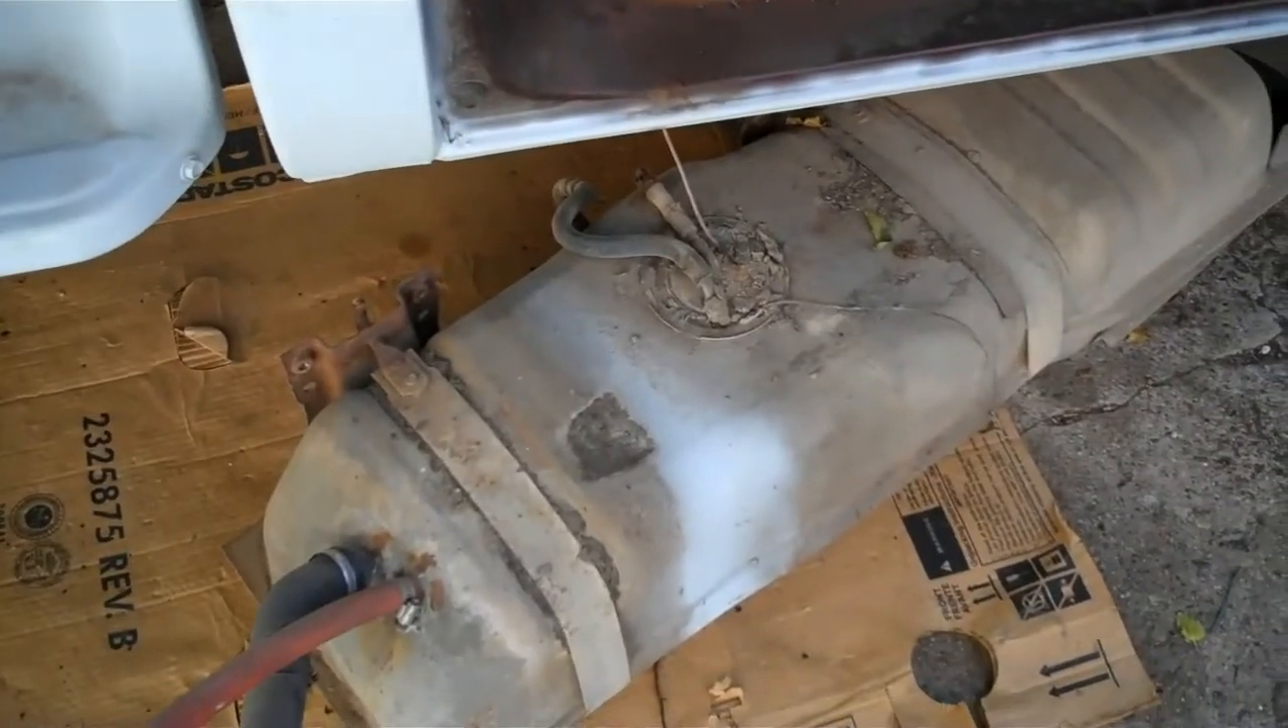Alright, I've got the tank almost completely removed.